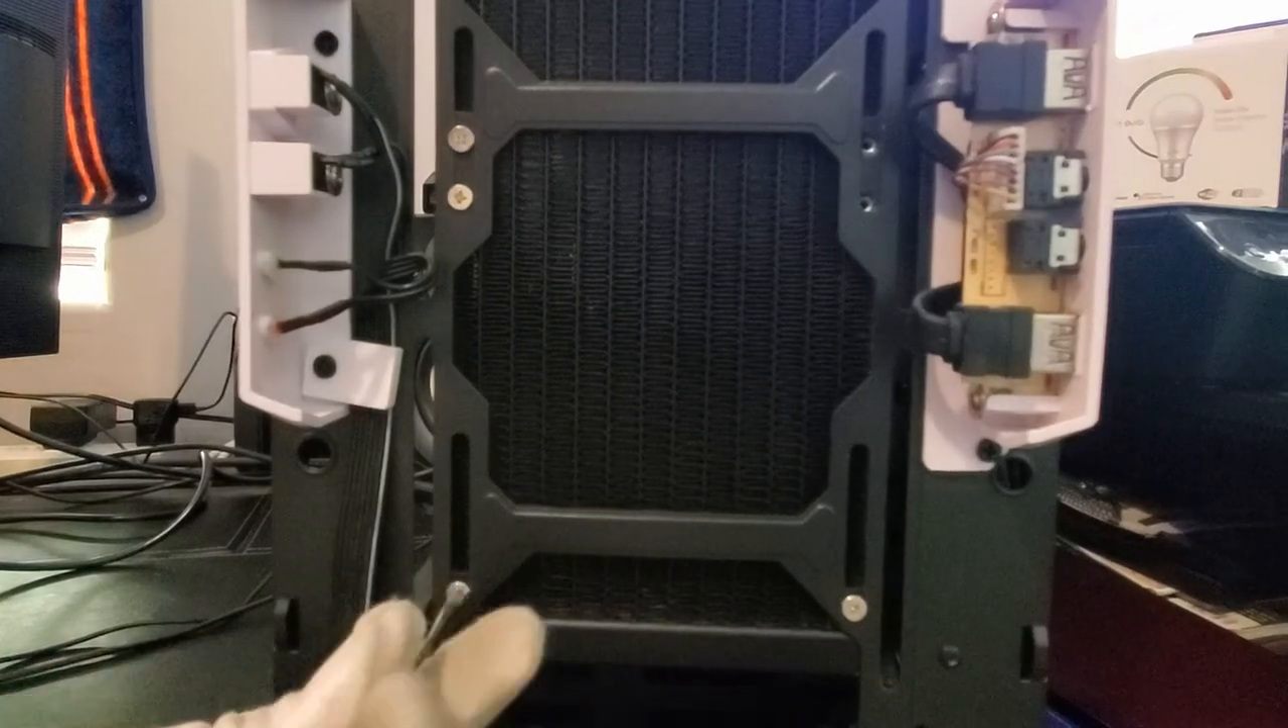The radiator is attached to the front panel.